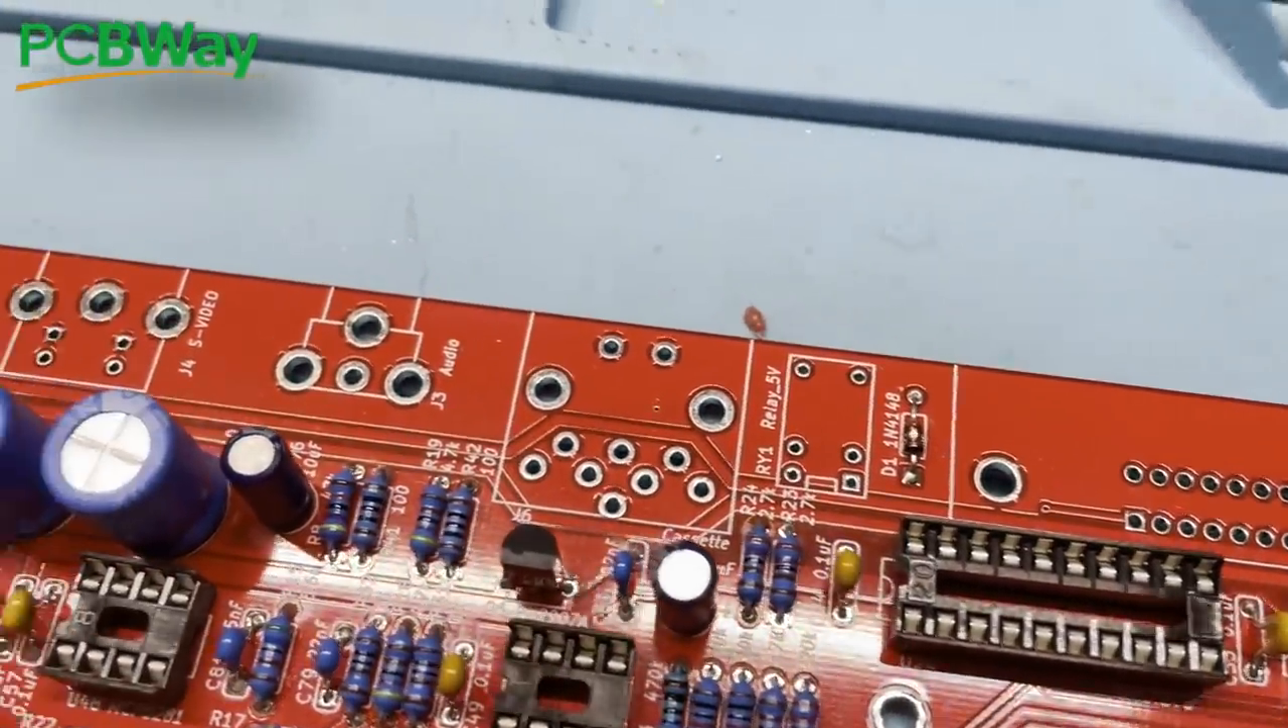And with all of those capacitors installed, there's only the external points to solder in.